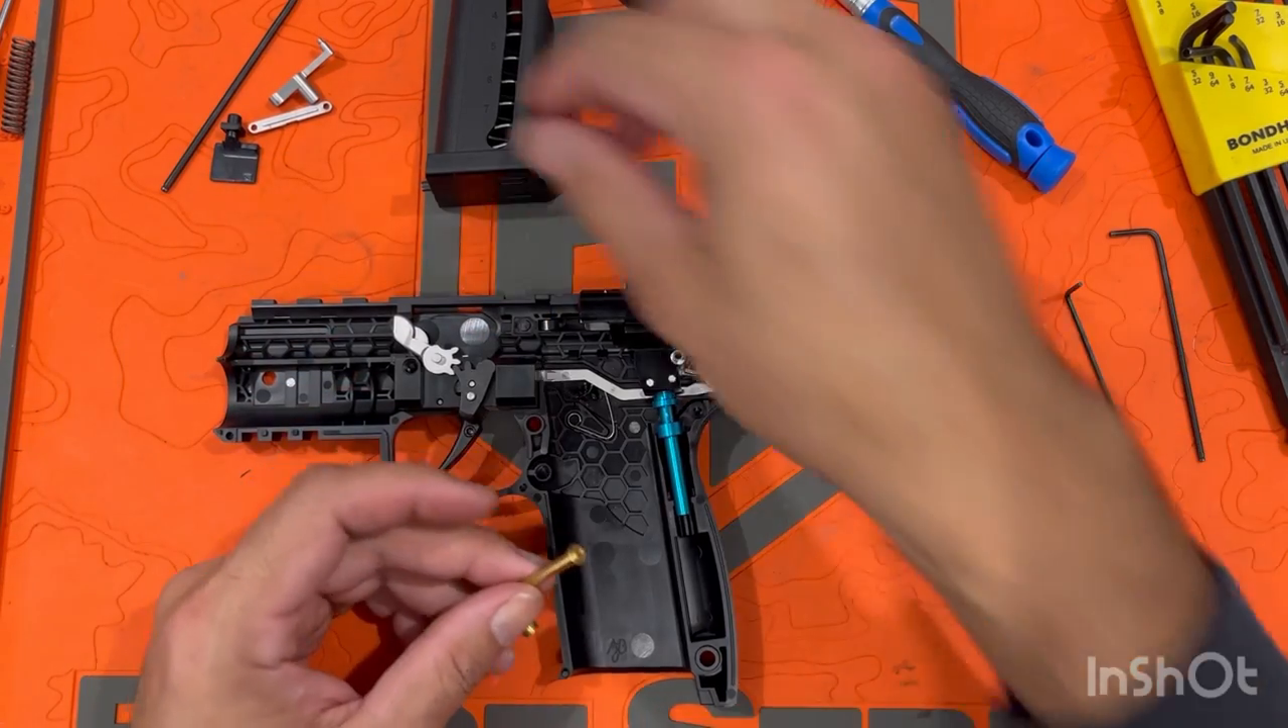We need to get this brass pipe back in here.